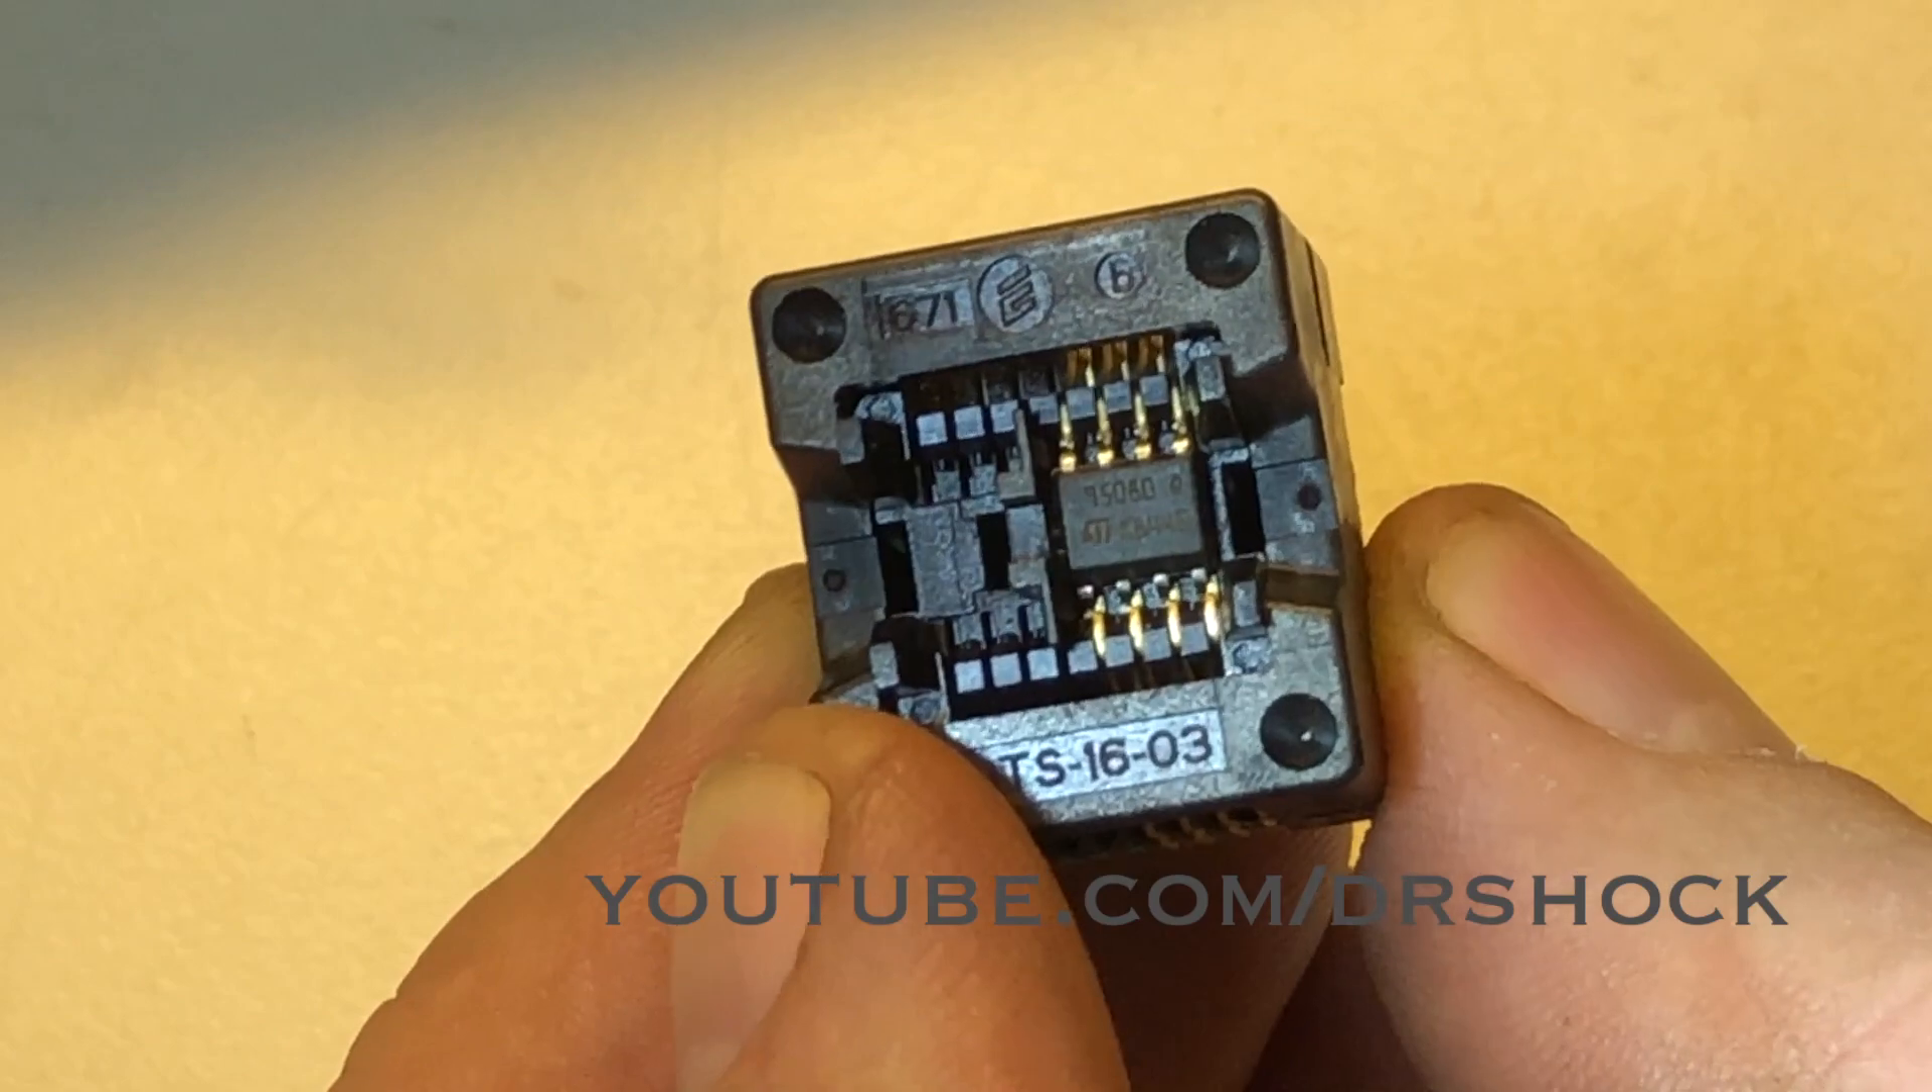Alright guys, we got this chip cleaned up and we've got it mounted into a carrier here.